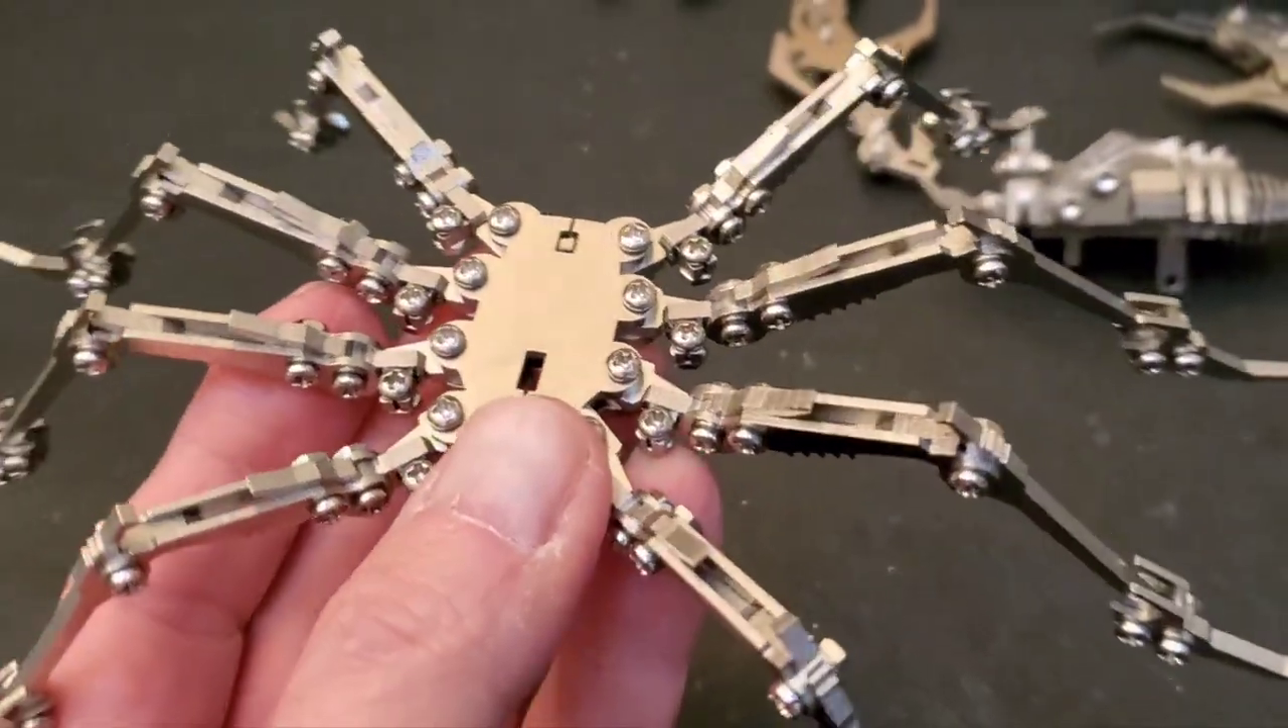All right so now we got the legs all attached to the main body section.